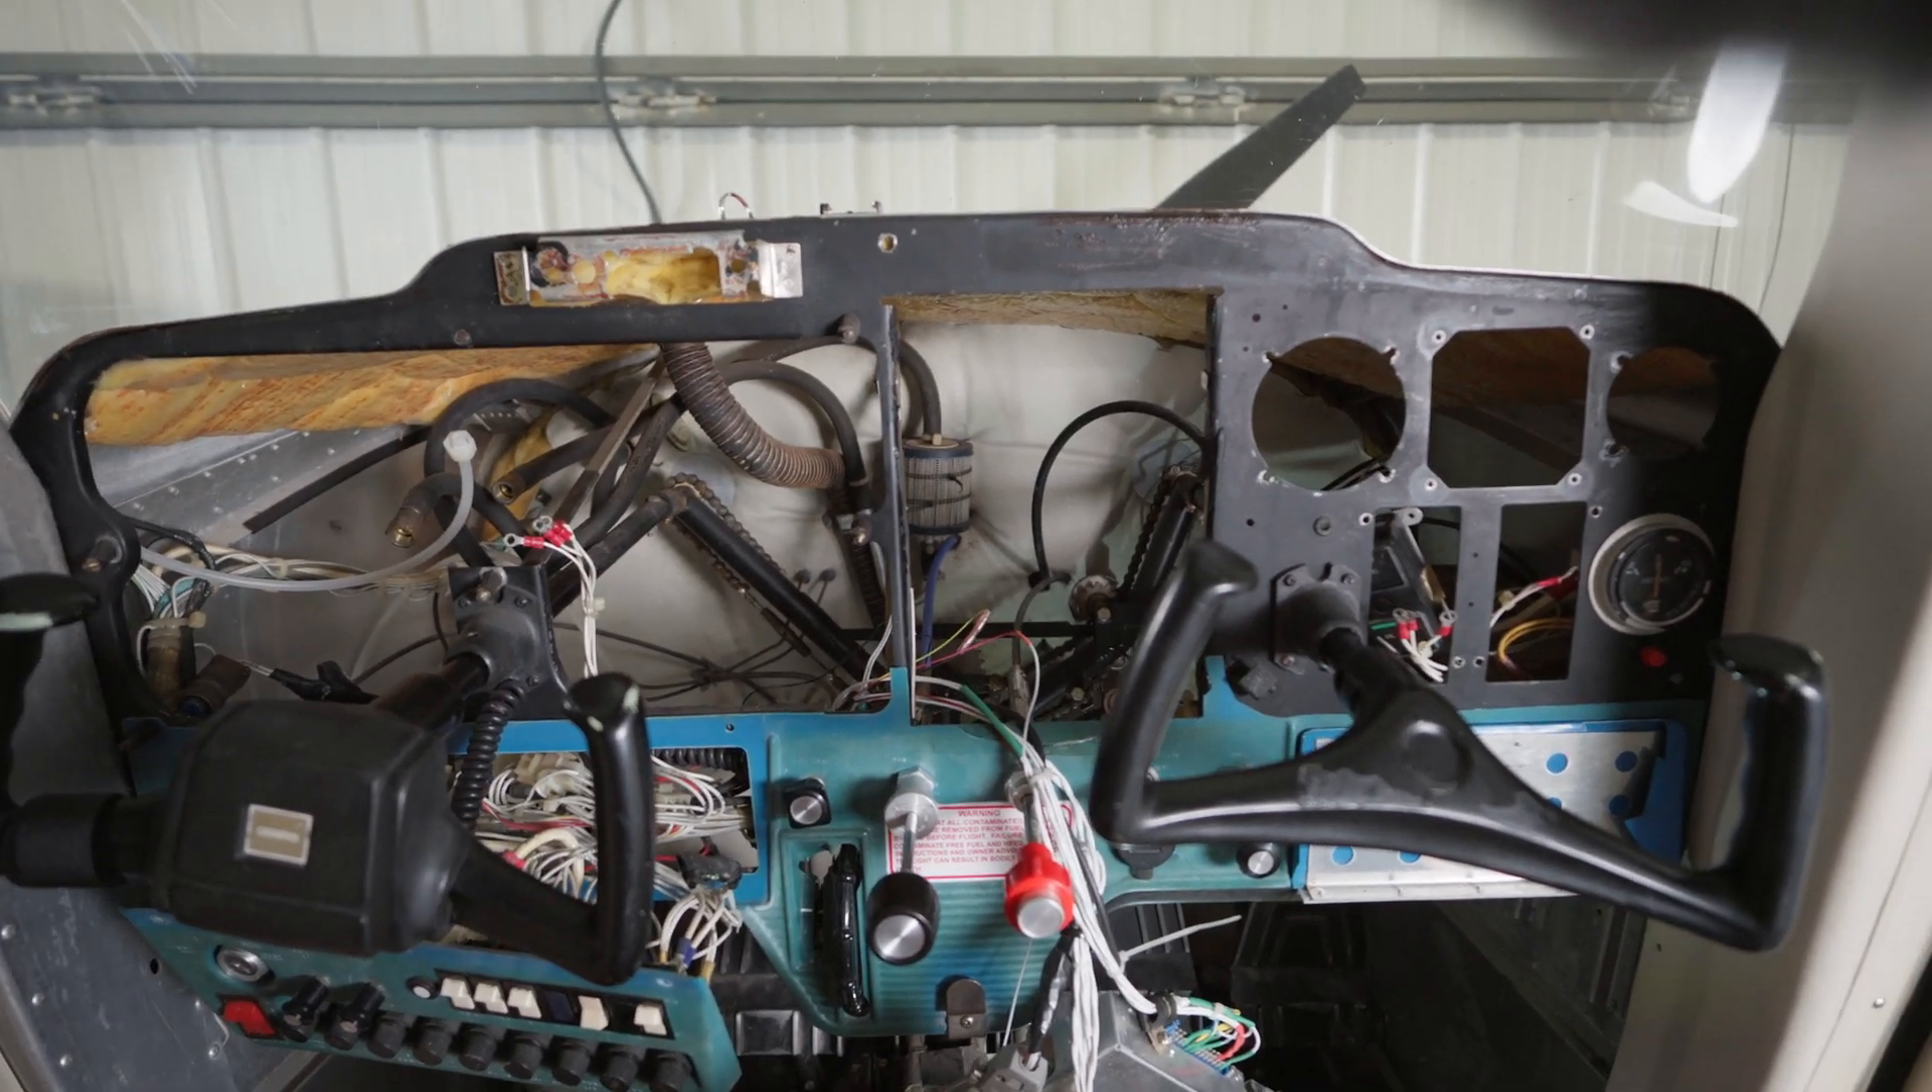At this stage, most of the equipment is removed, and things are starting to look good.